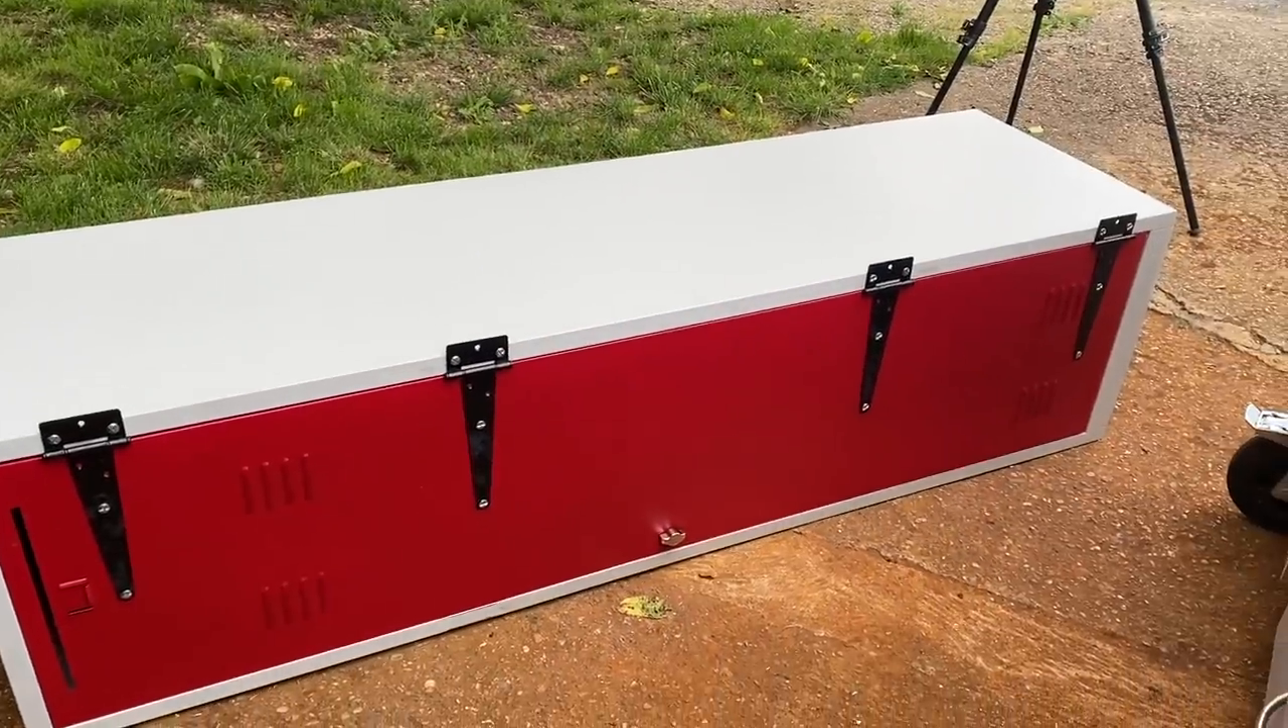Donc ça y est les charnières sont installées, la porte s'ouvre et se ferme nickel.